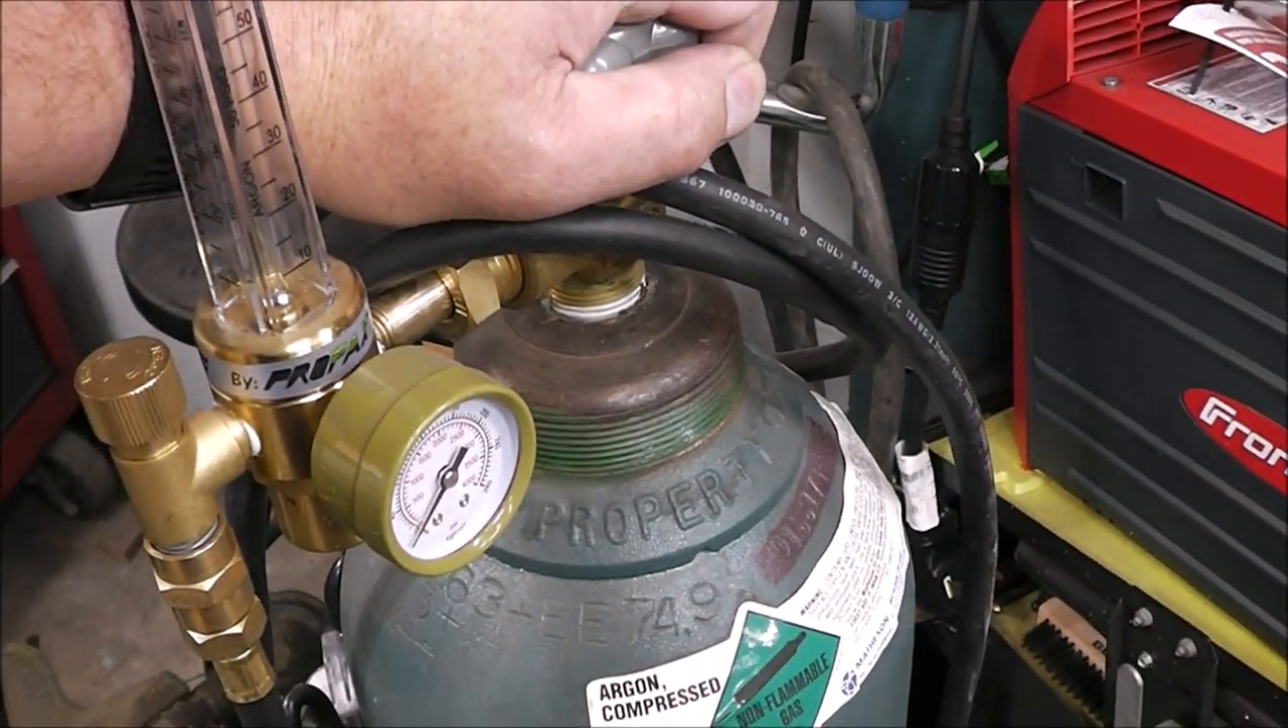So, I've got my bottle connected up.